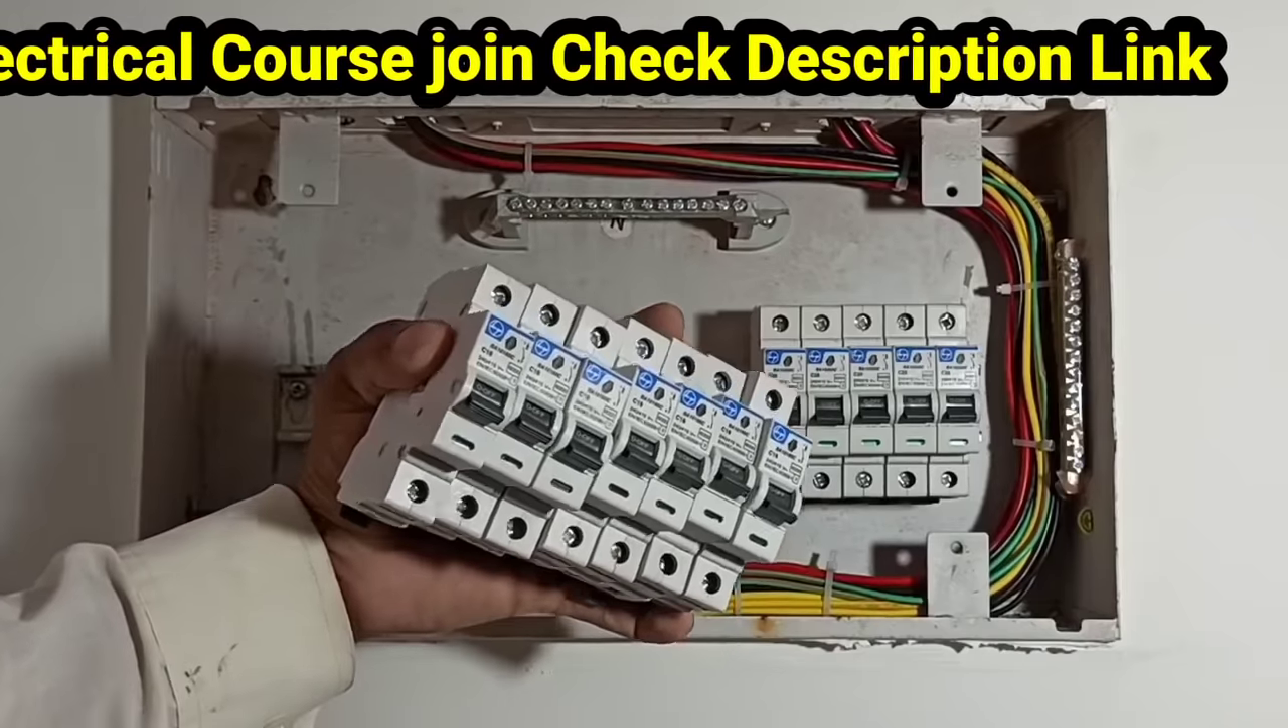तो यहाँ पे 5 MCB हमारा fitting हो गया।